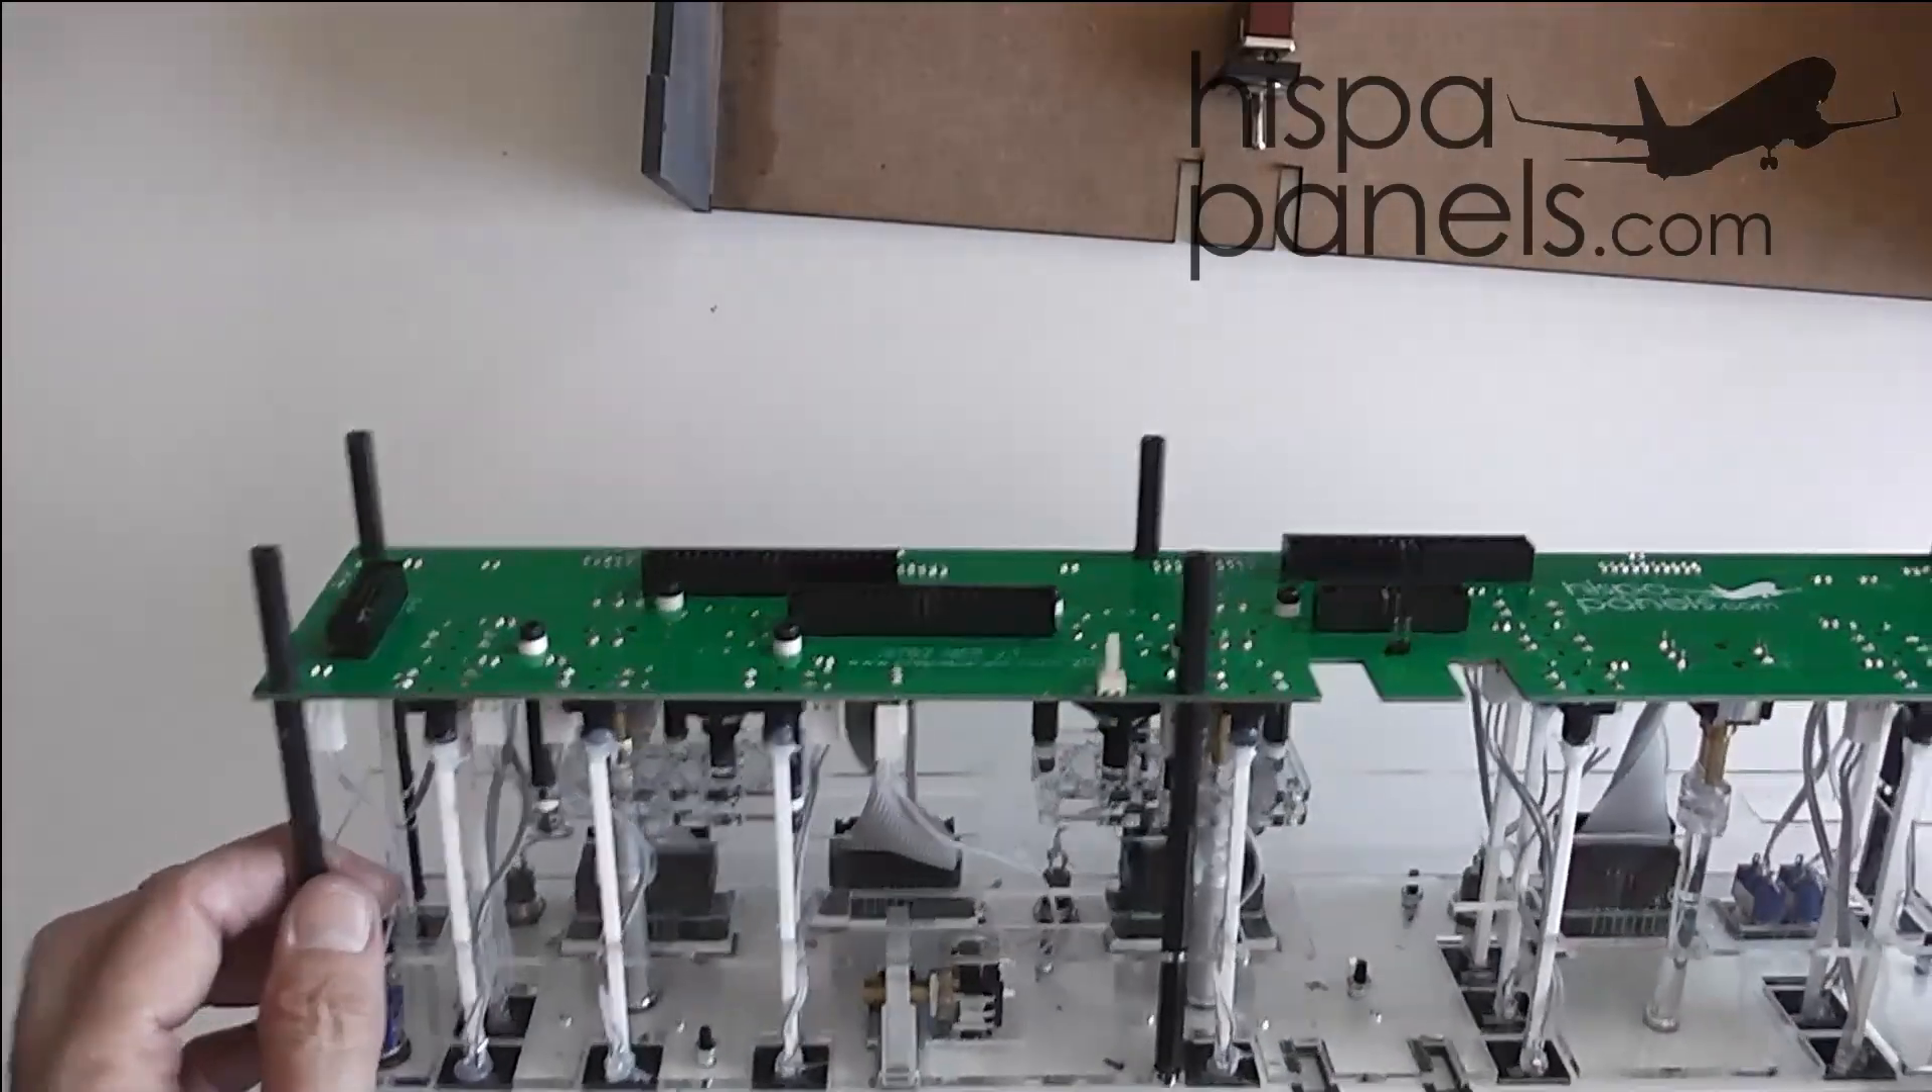Están colocados los separadores en su sitio.